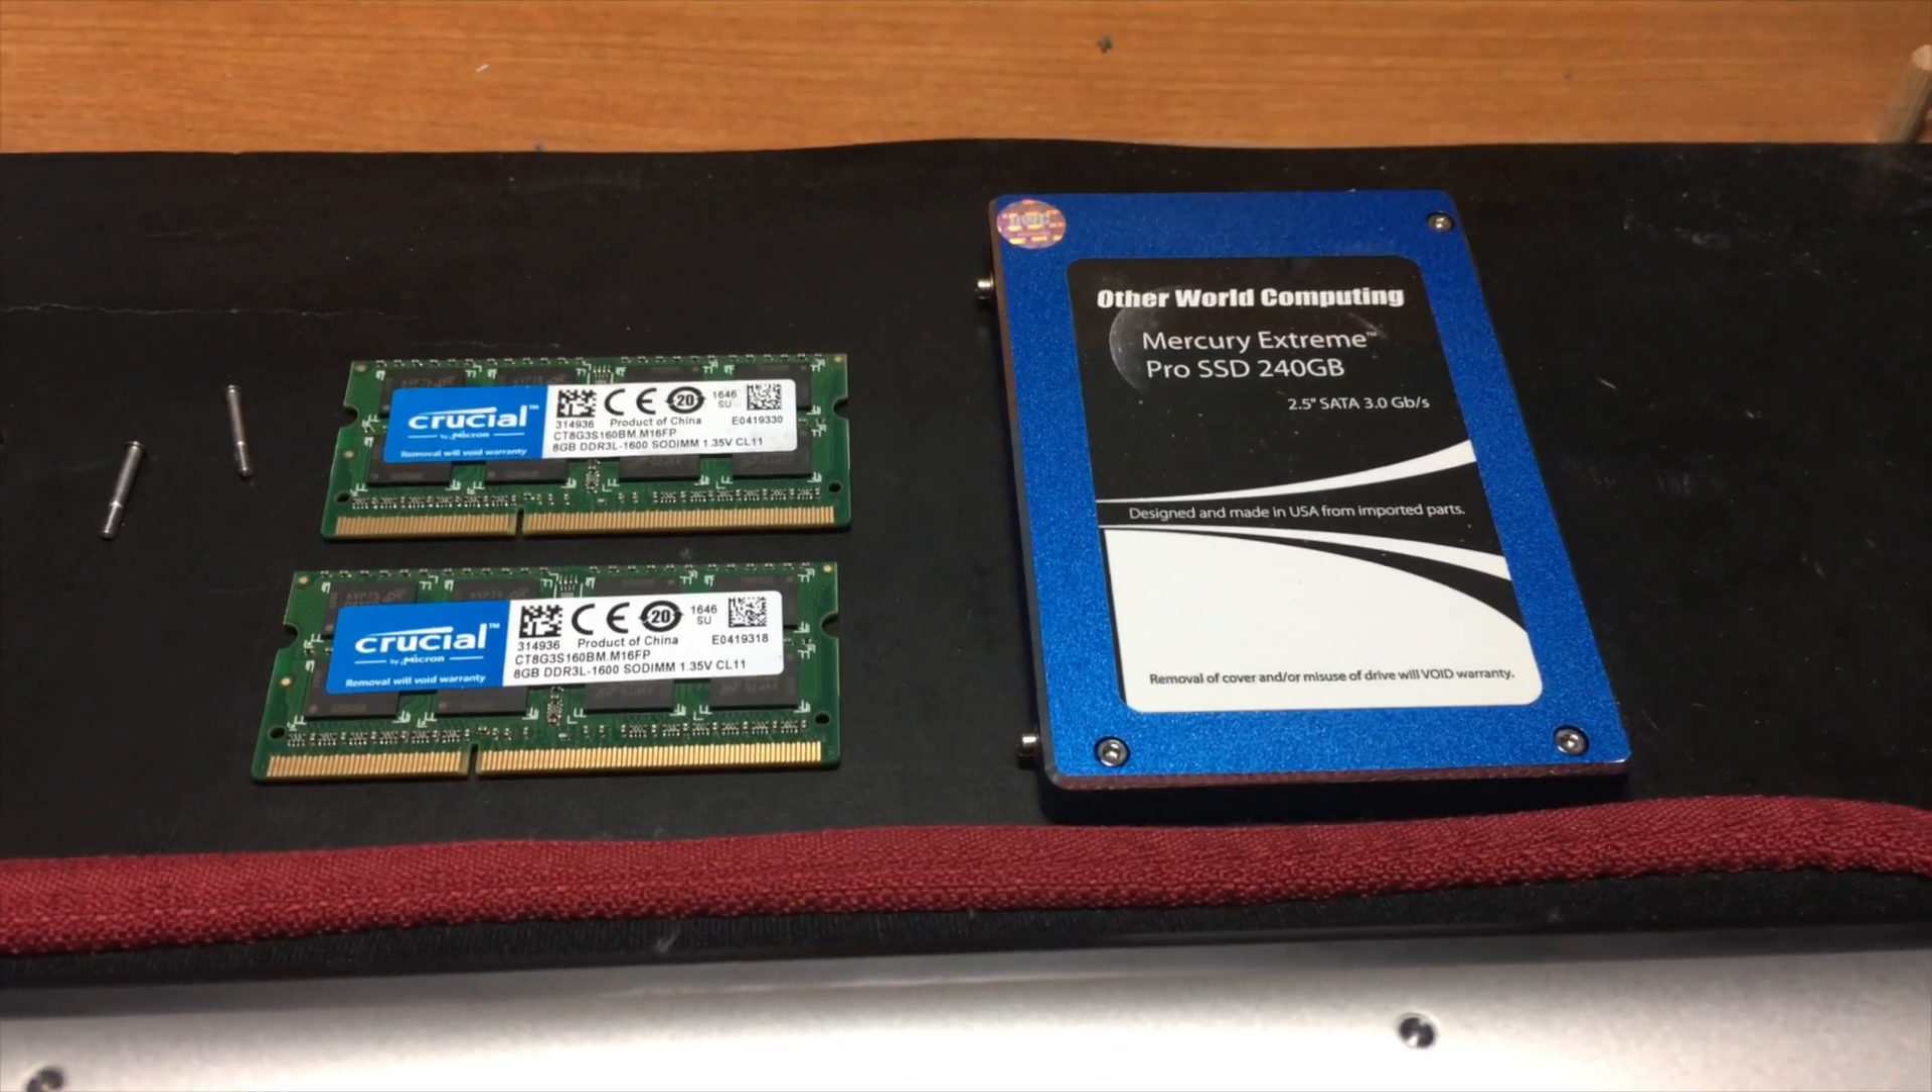So as you can see here, I have removed the SSD and the RAM from the 2012 MacBook Pro.